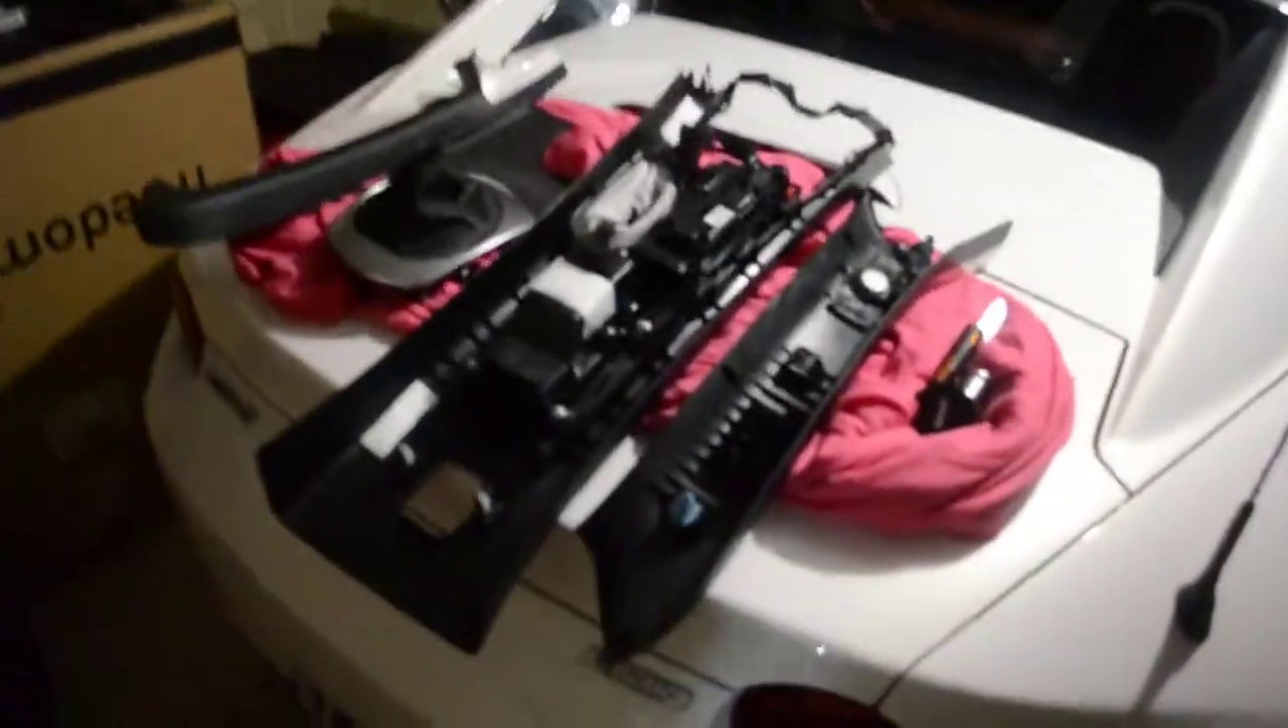Right, first of all, we have the center console out, as you can see here.